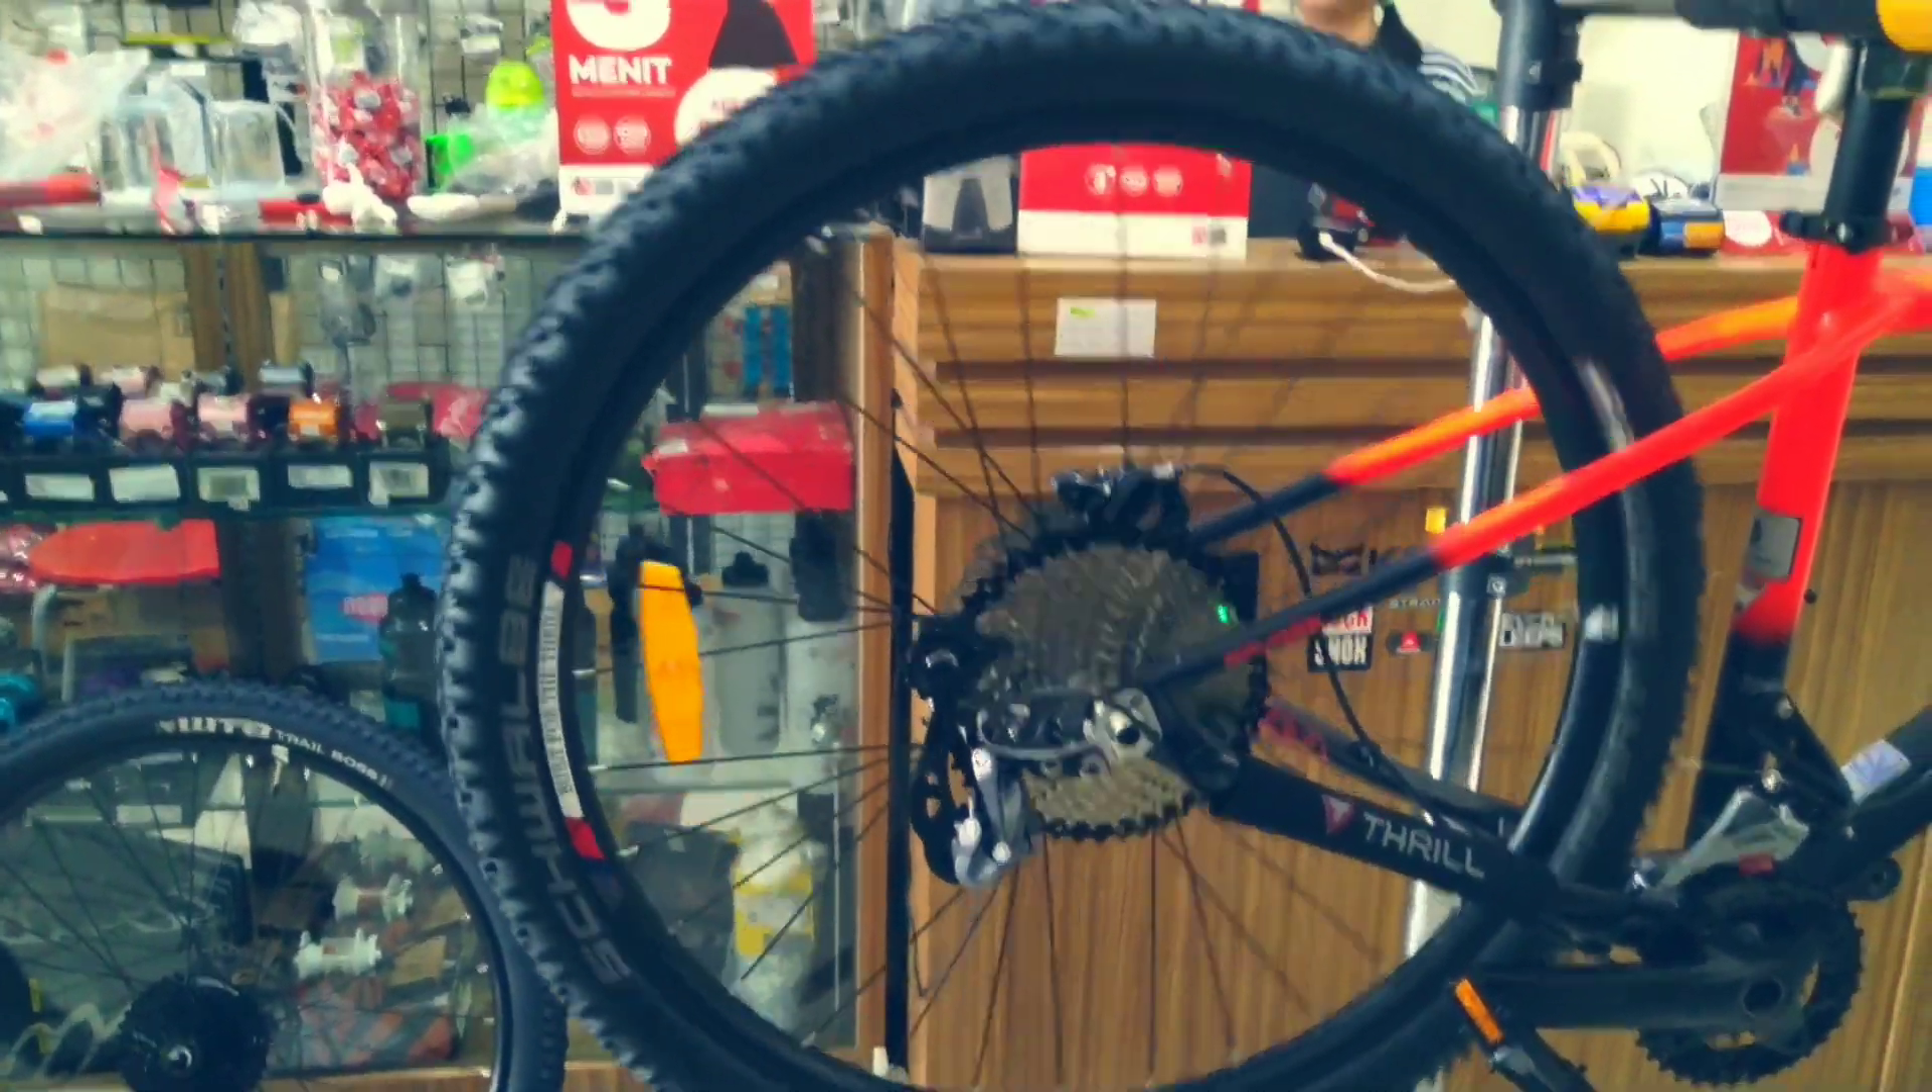Ini sudah terpasang untuk wheel set bagian belakangnya.